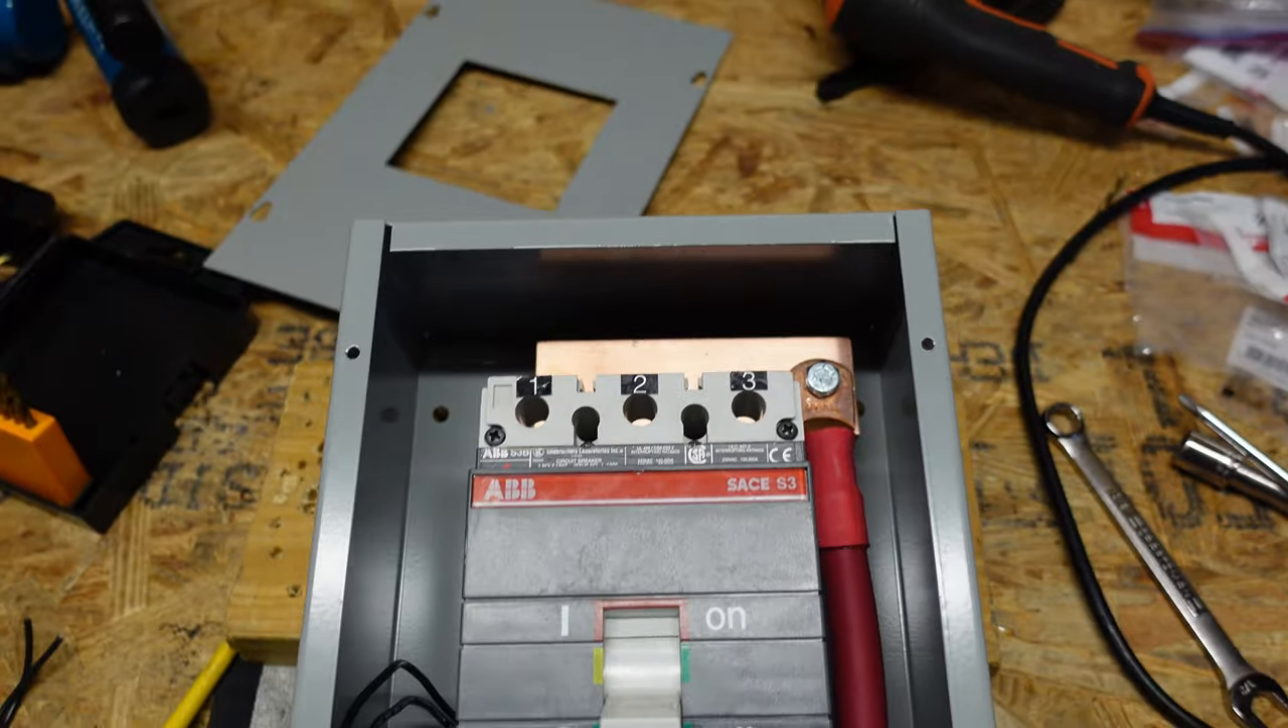You see I got the positive cable coming up the right hand side going to the top copper plate there.